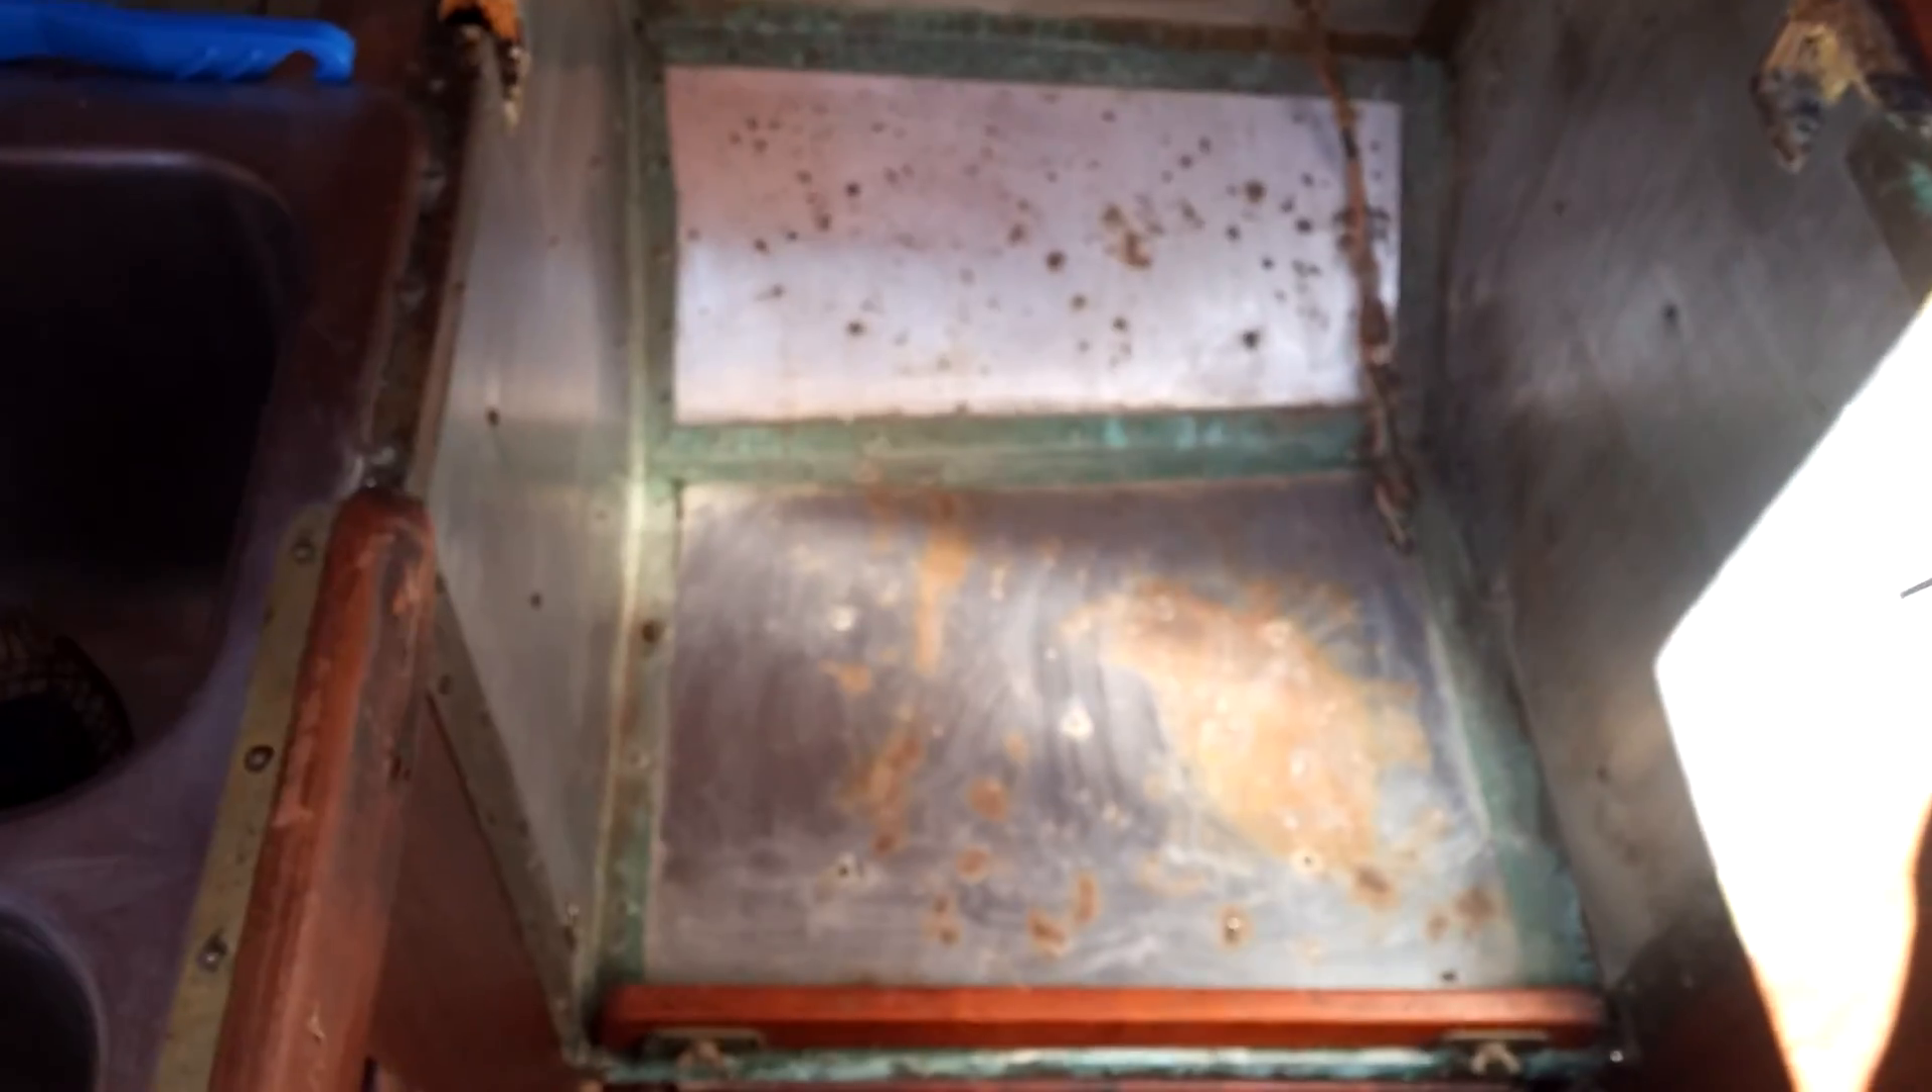Well, we got the stove out. So there it is all empty.